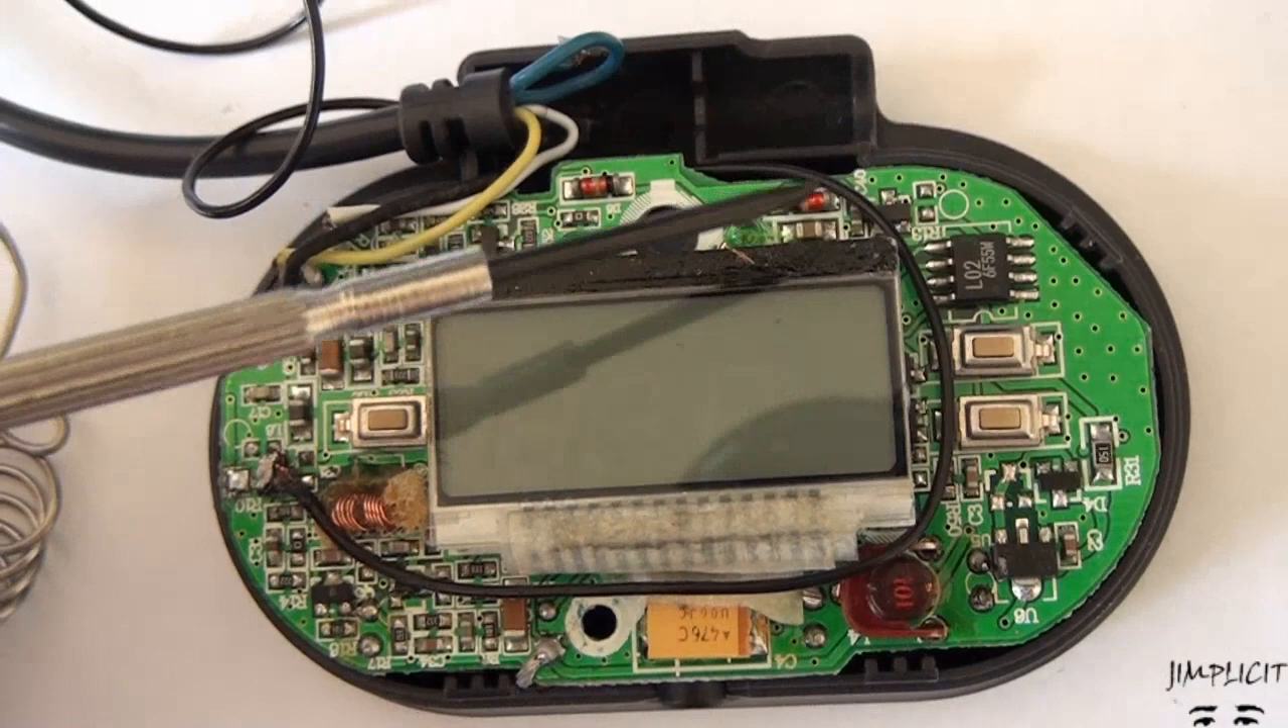So as you can see, I've just wound the black cord around here into place so that it doesn't obstruct your view of the LCD screen.